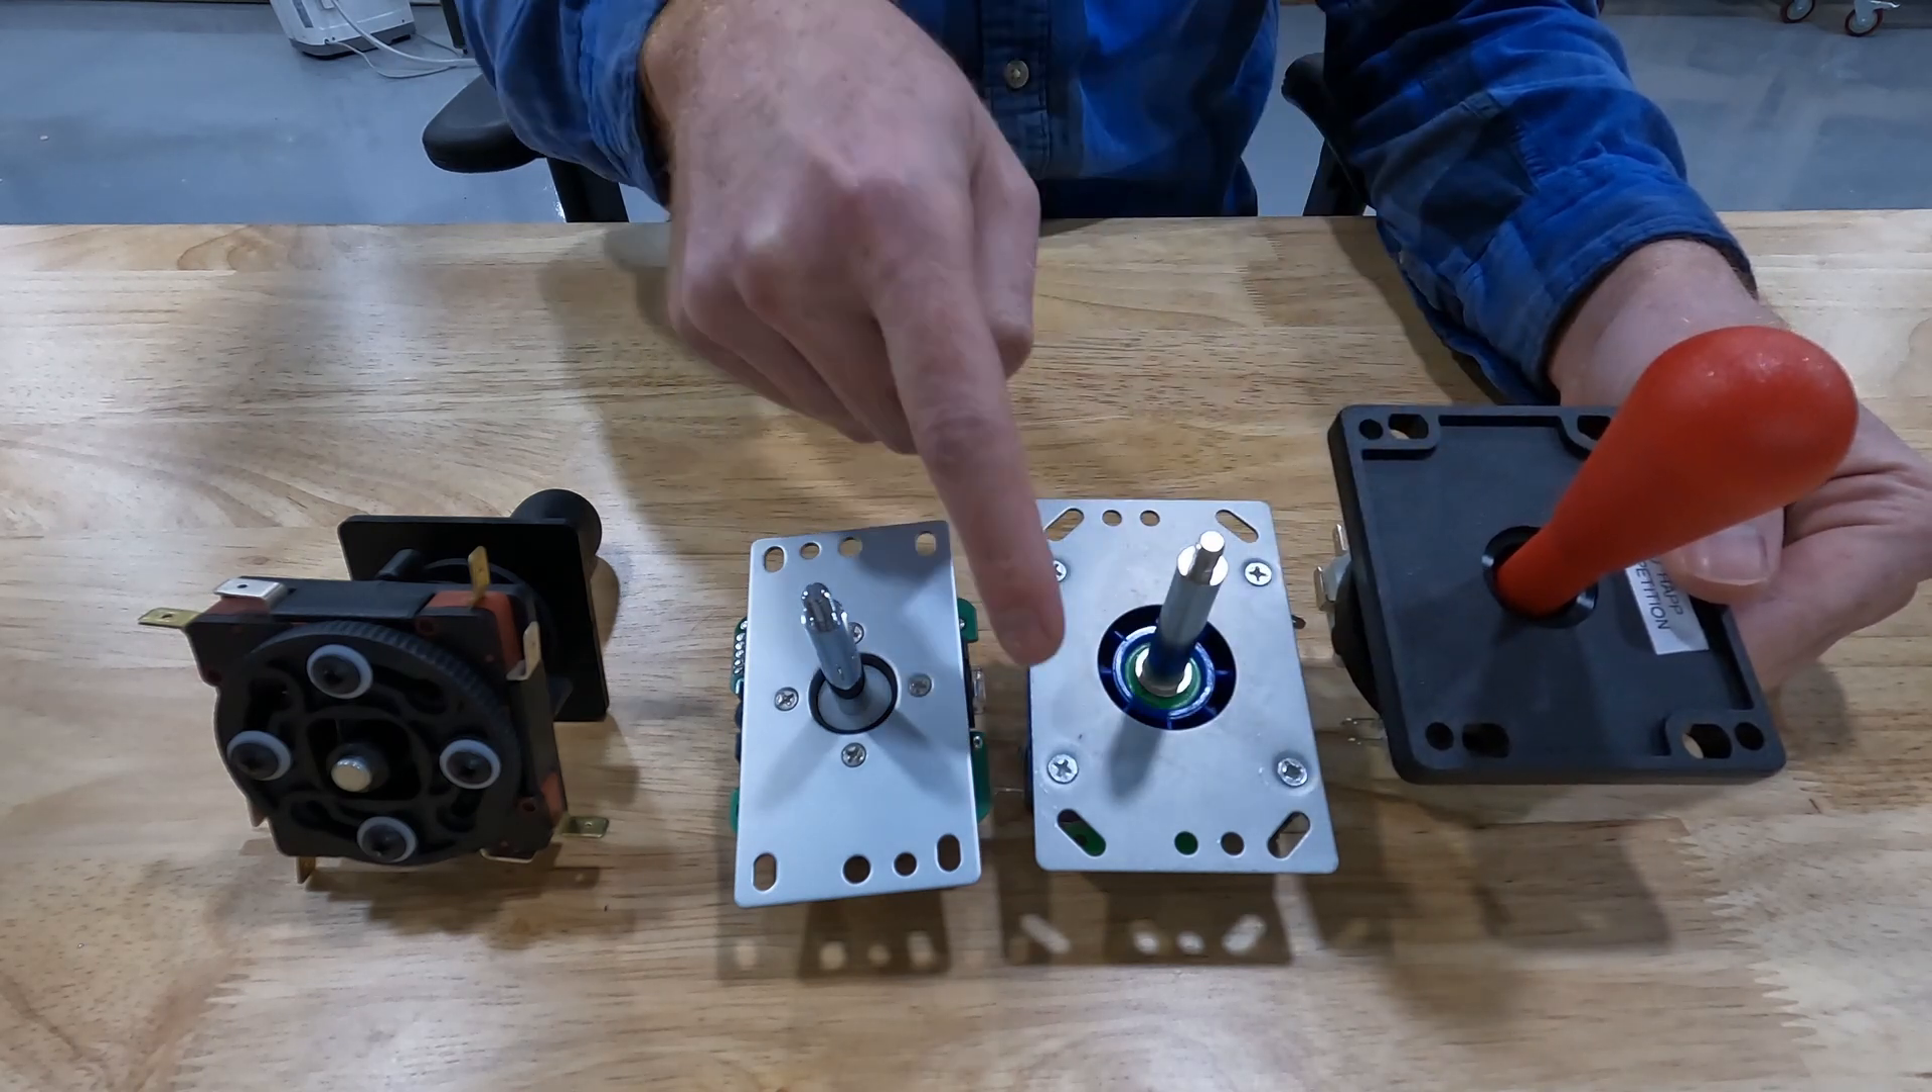The plate's much bigger, wider, and the holes aren't going to work the same as these.